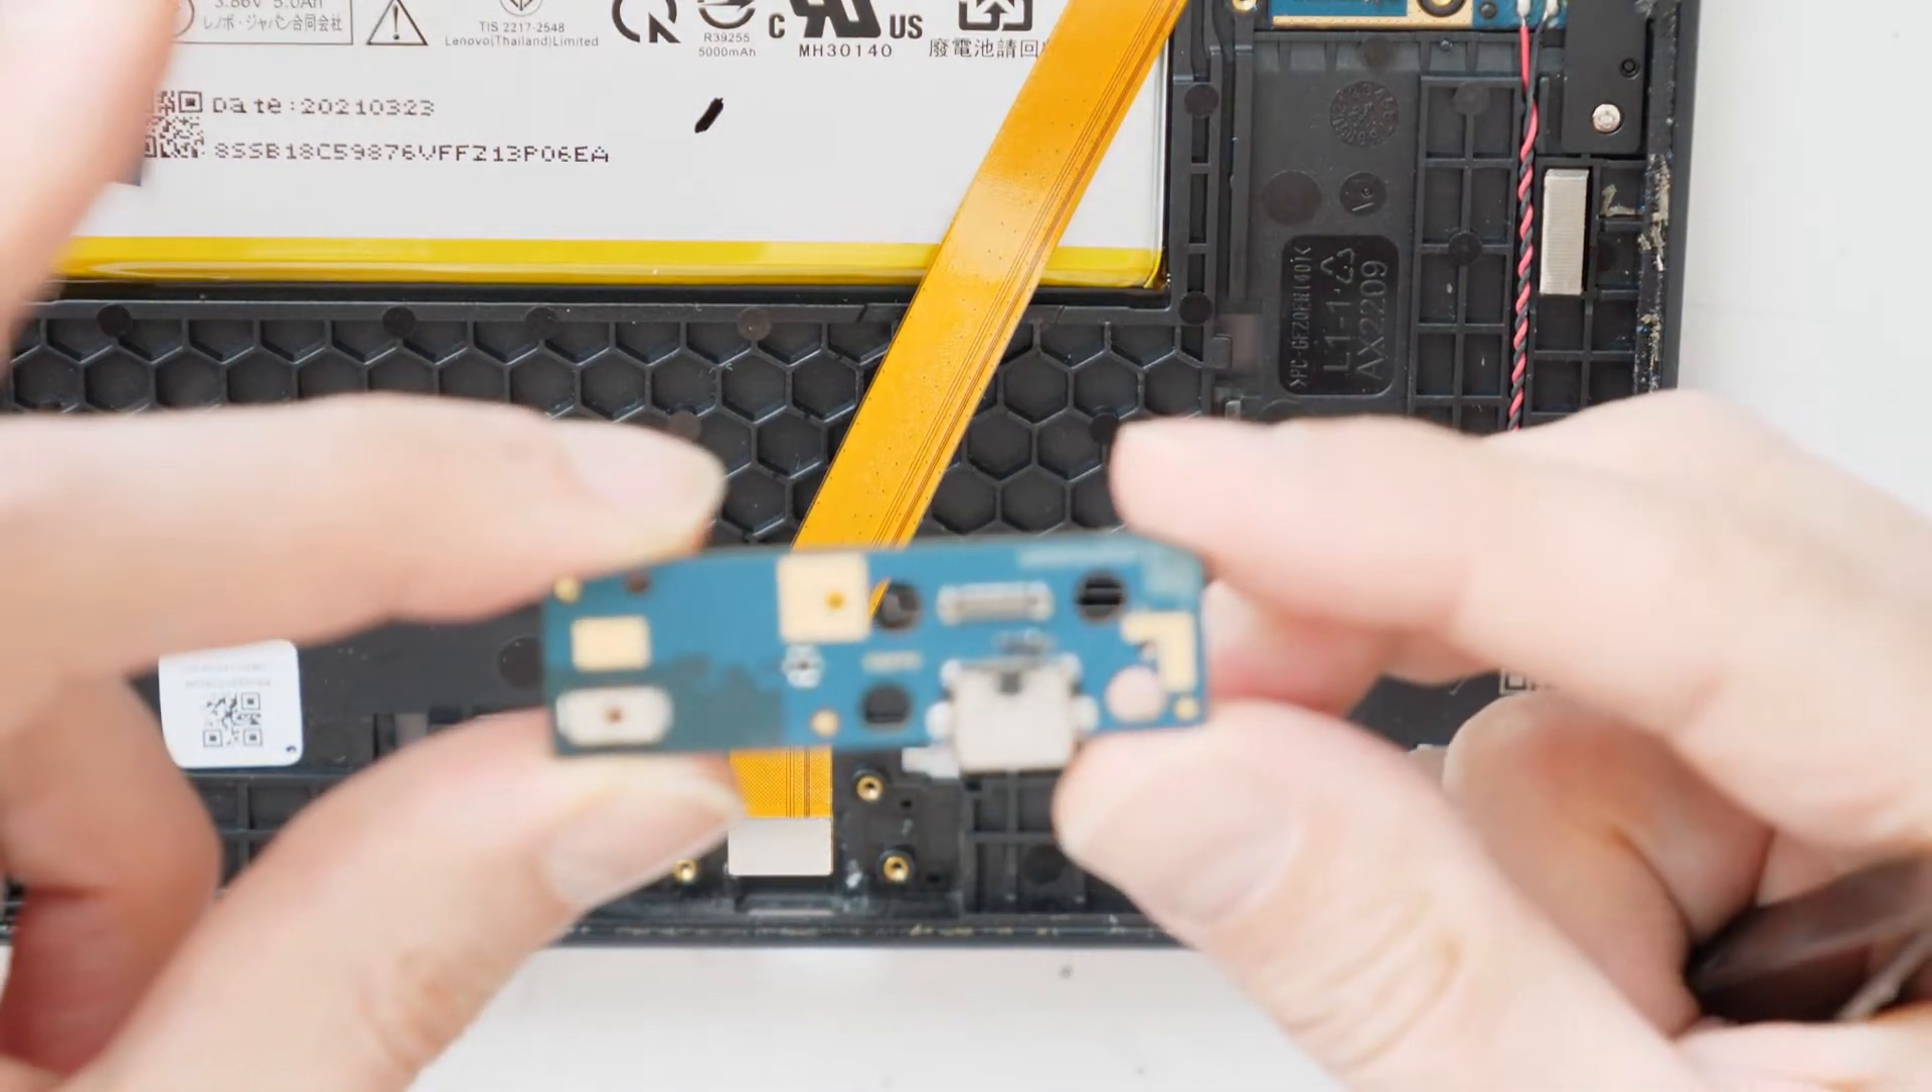So we have removed this plate here.